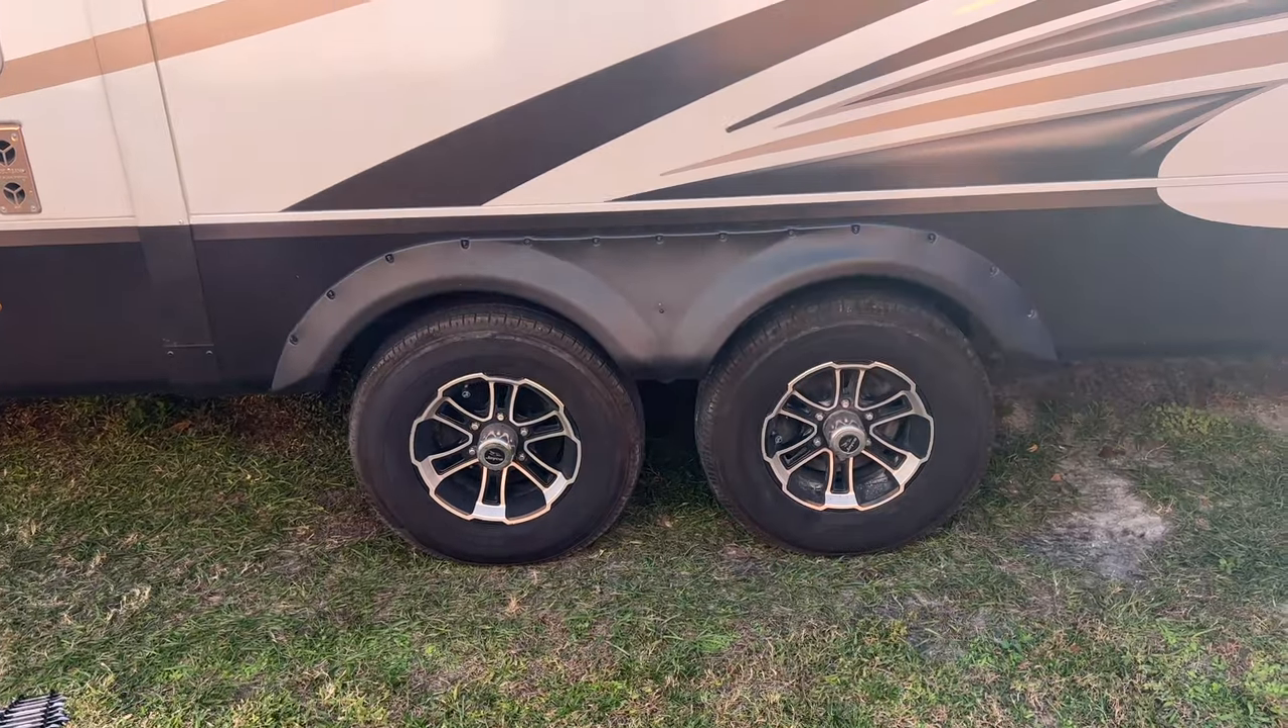Fender looks centered with the tires that's good.